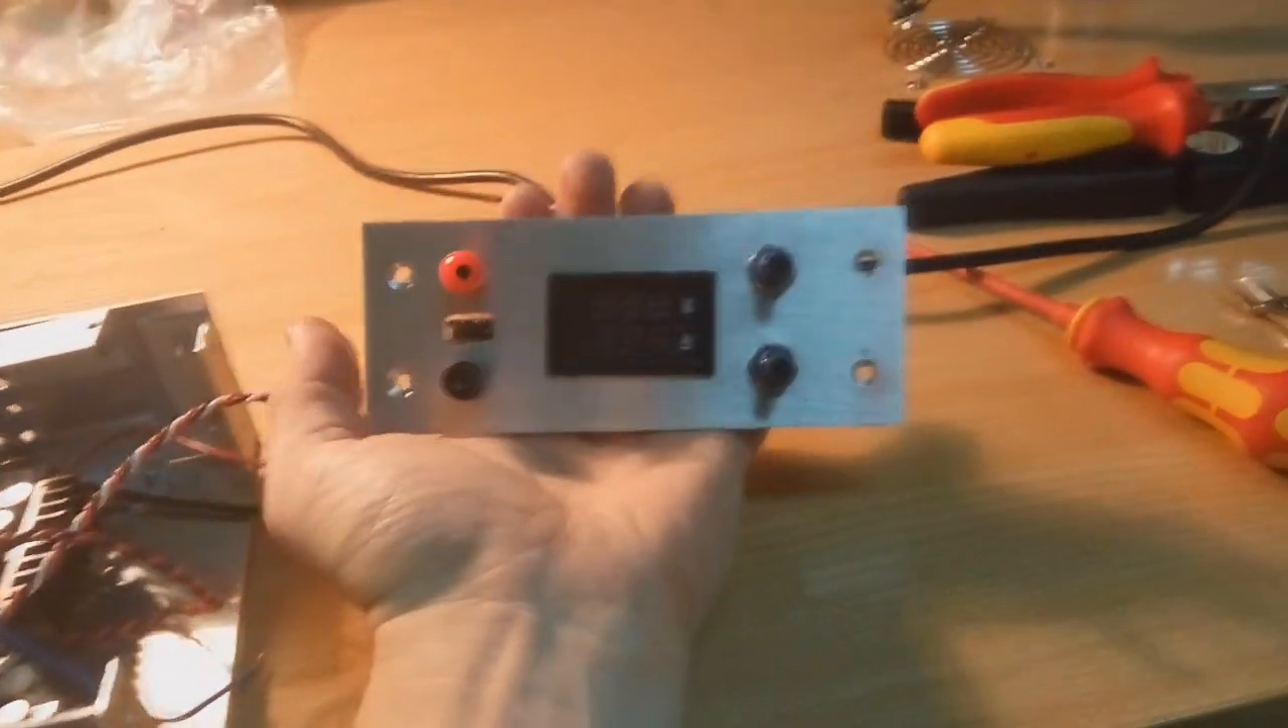Закрепил потенциометр, вольт -амперметр, USB и плюс -минус нашего блока питания.